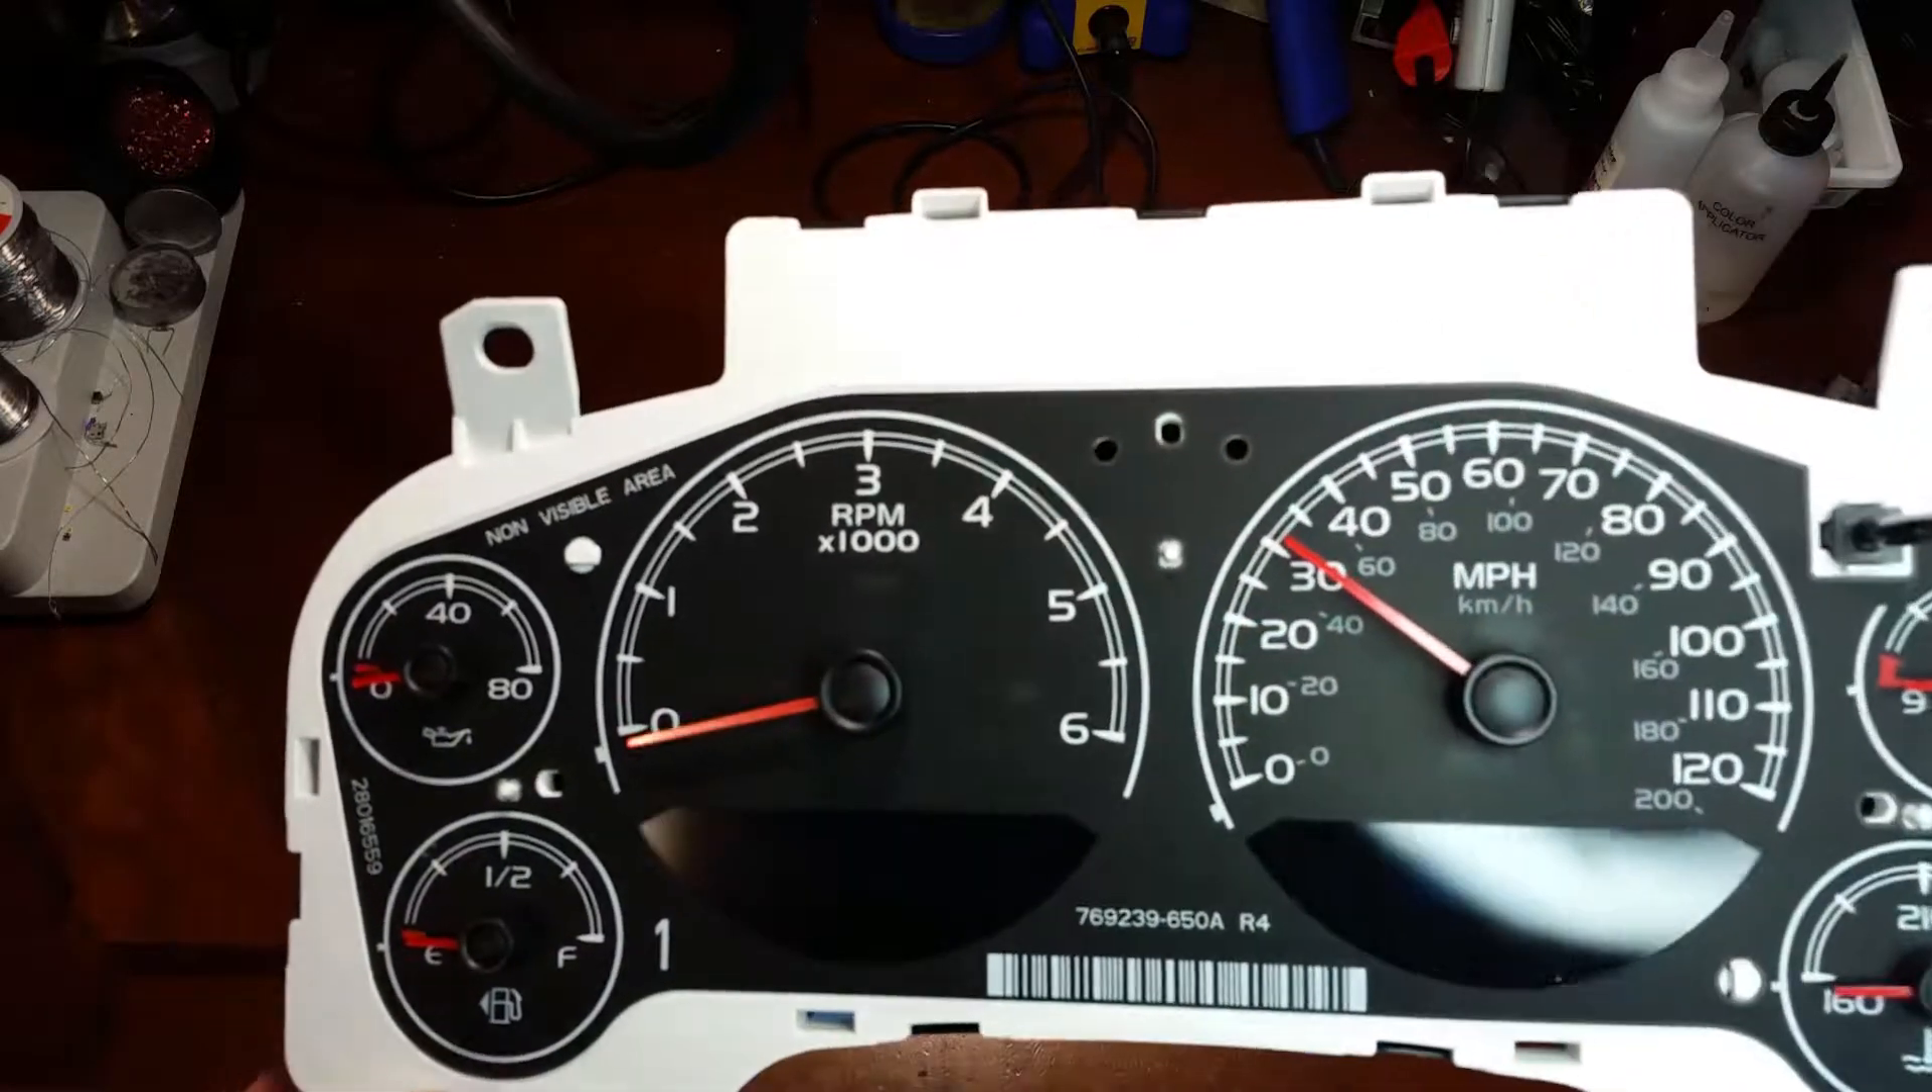Oh yeah that's not even, that's not, that needle's not set right.